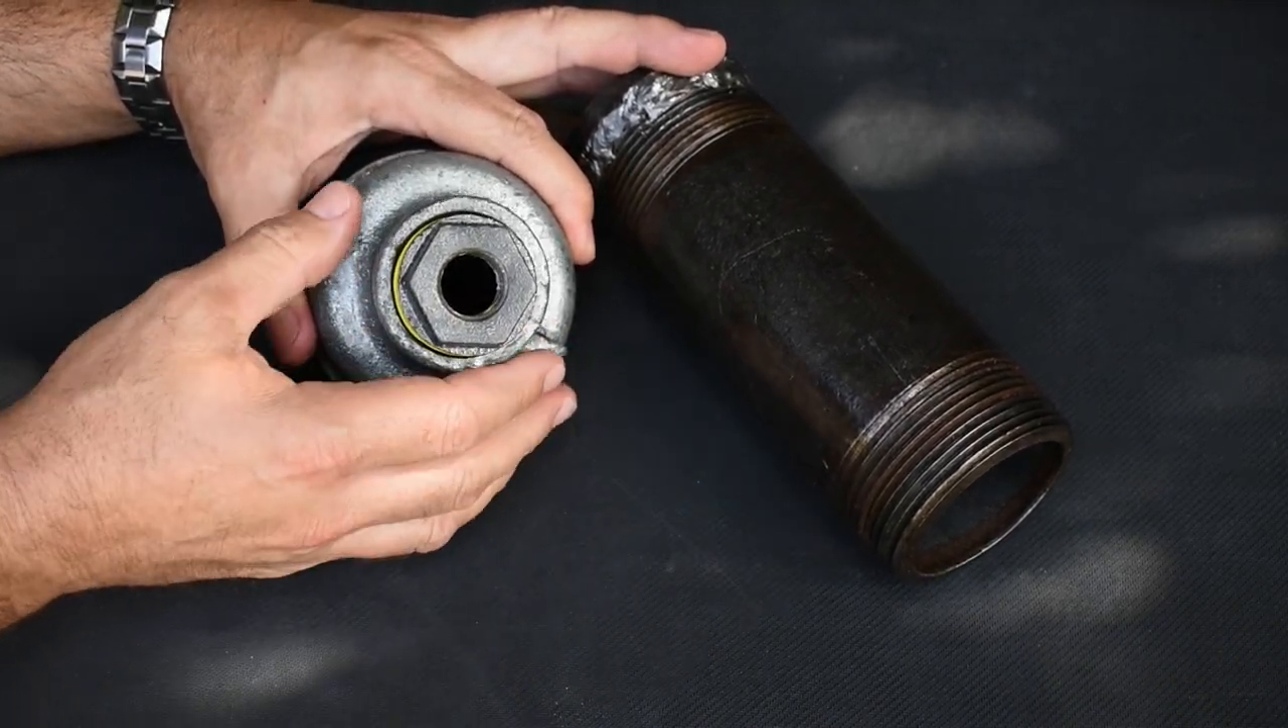I placed a reducer bushing that goes from one and a quarter down to half inch.